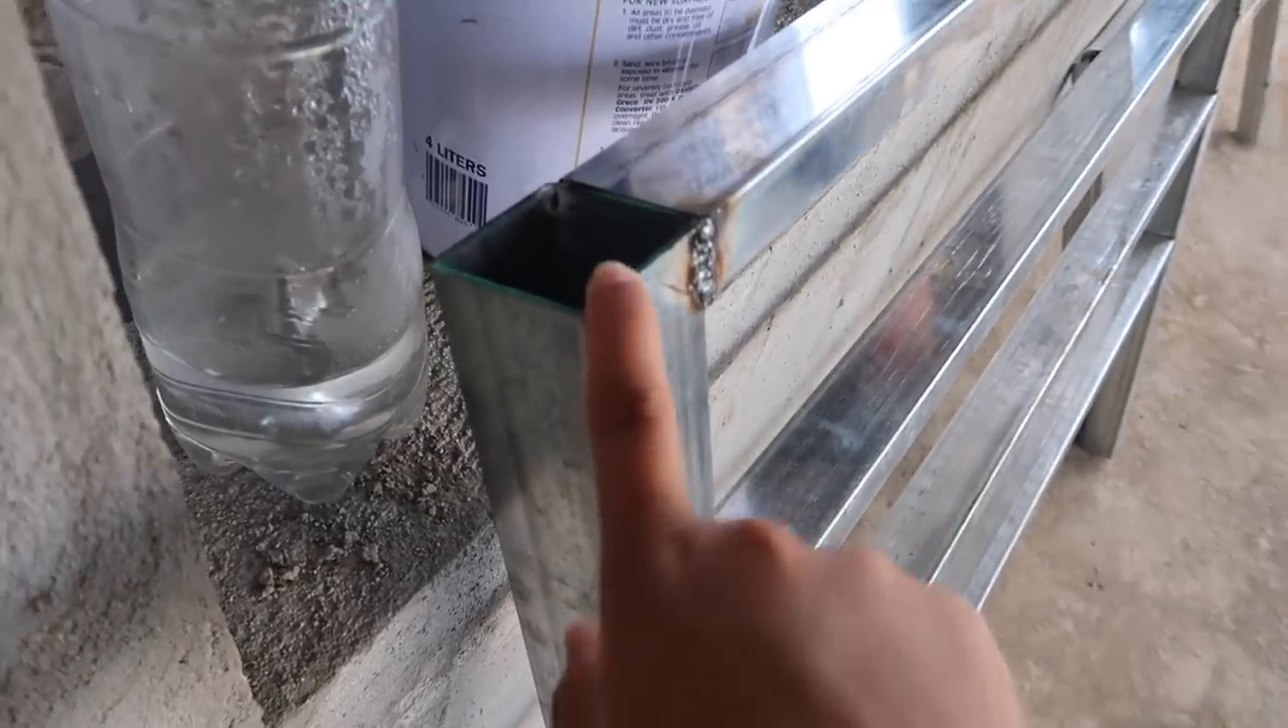We still have a hole in here.